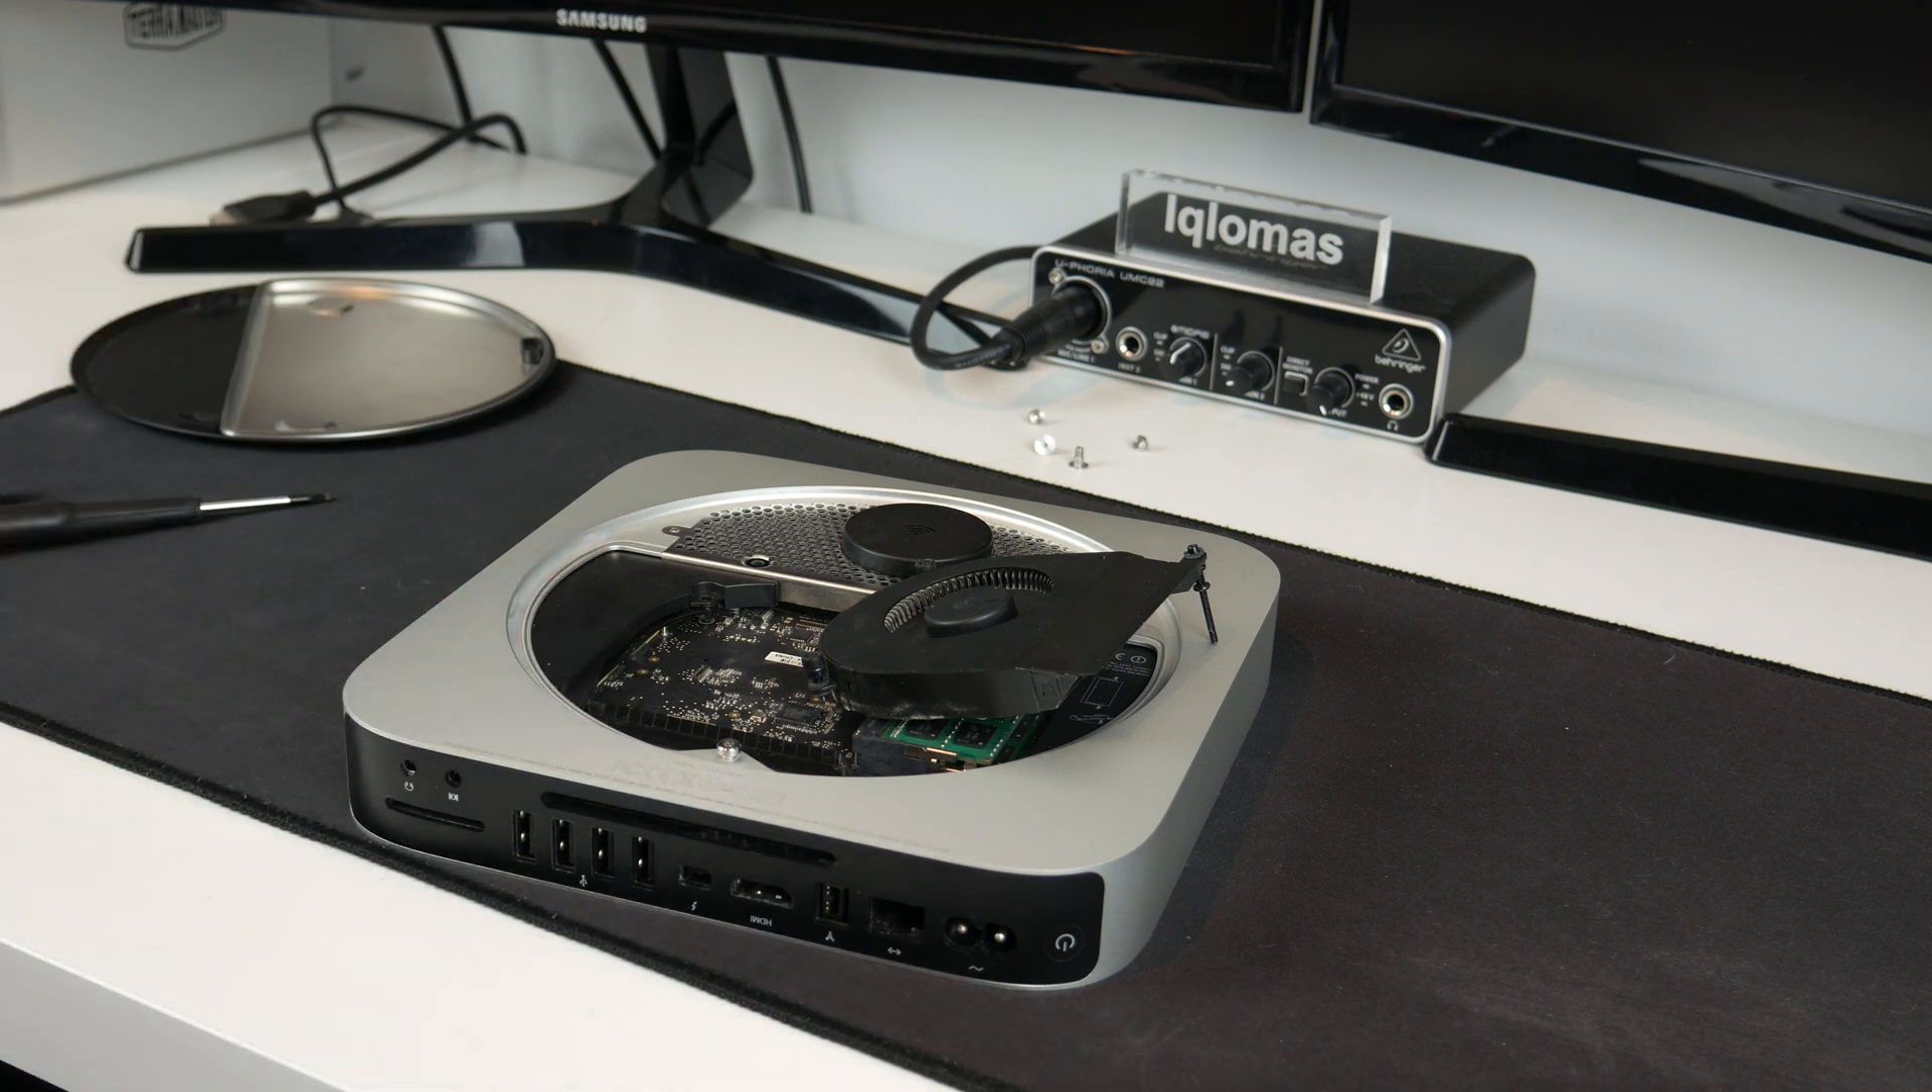I've just moved the fan off to the side I don't want to risk breaking the connector by unplugging it so I will leave that connected for now.